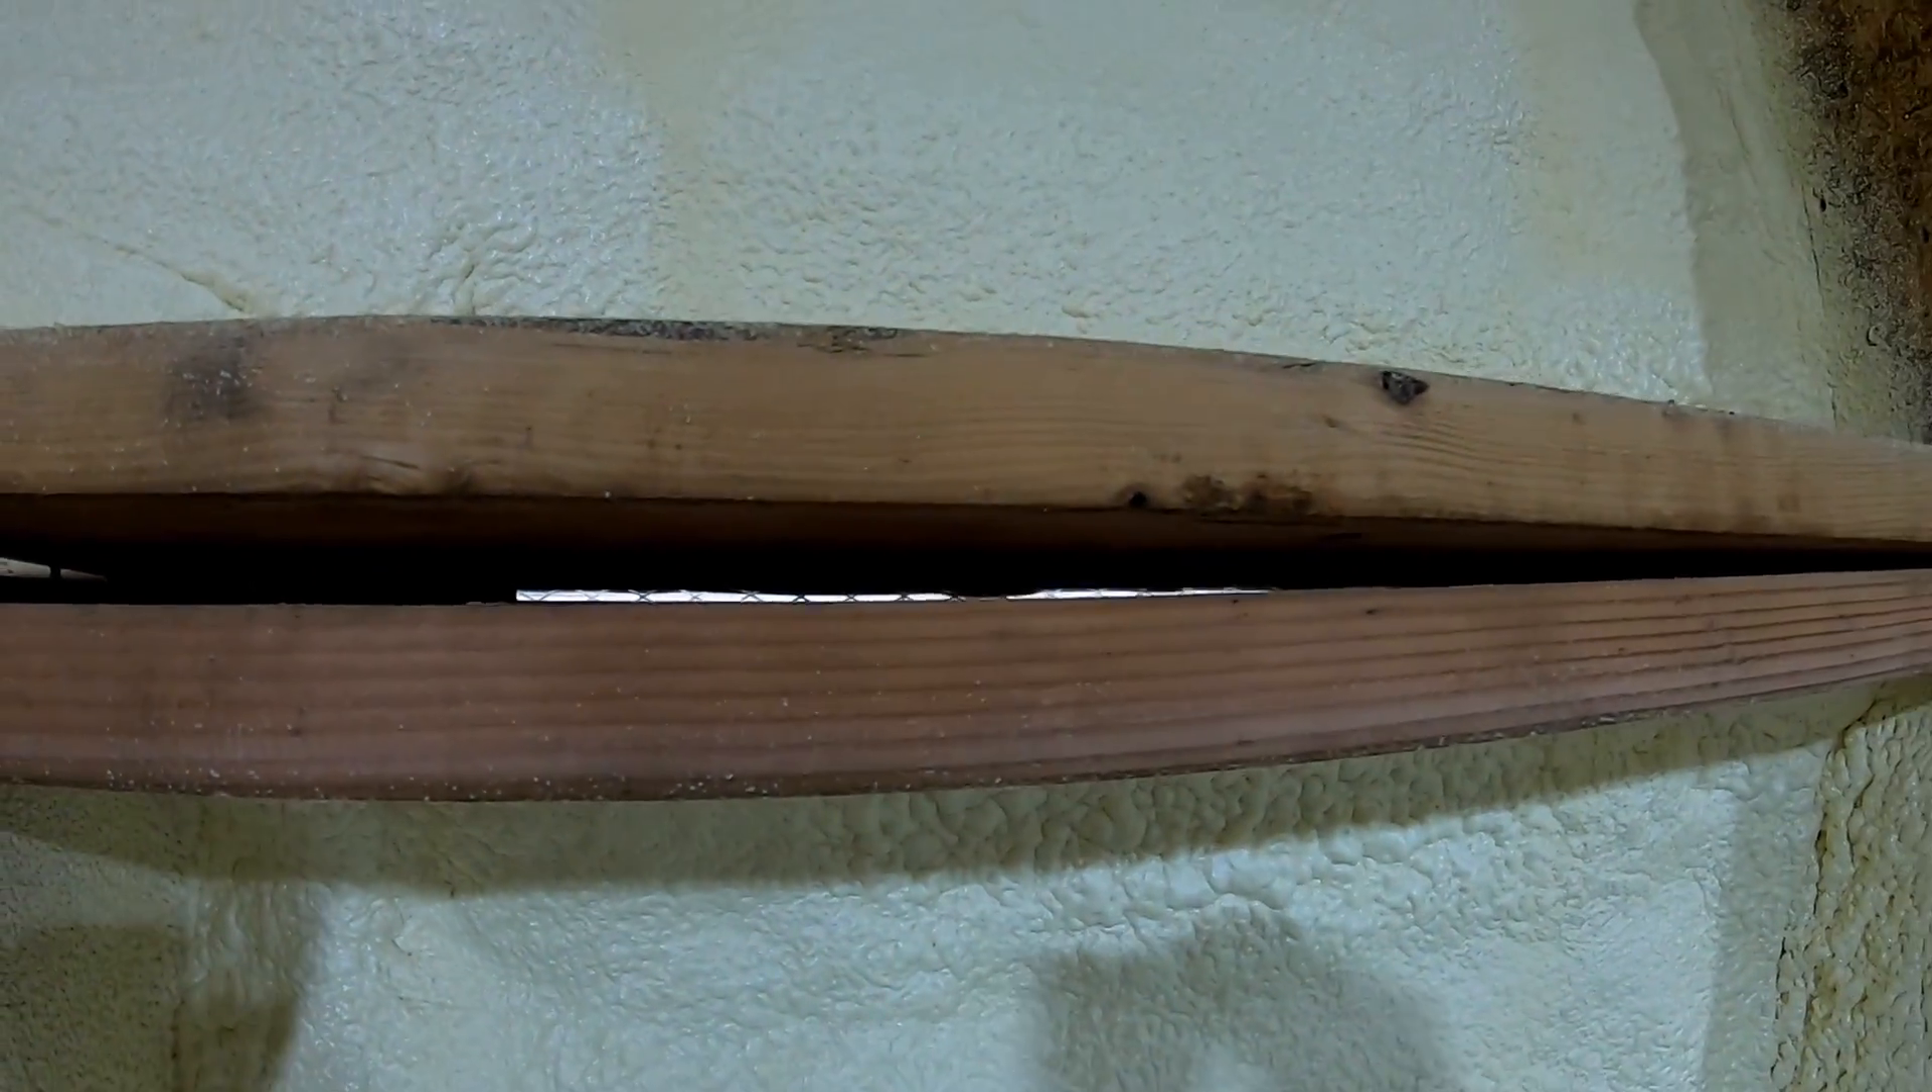We've got these two boards that have managed to just nailed together and they've pulled apart. I'm not sure how they pulled apart because you'd think the foam would push down rather than pull up. Maybe the boards cupped and twisted a bit. You can see light from the outside in between these two boards.